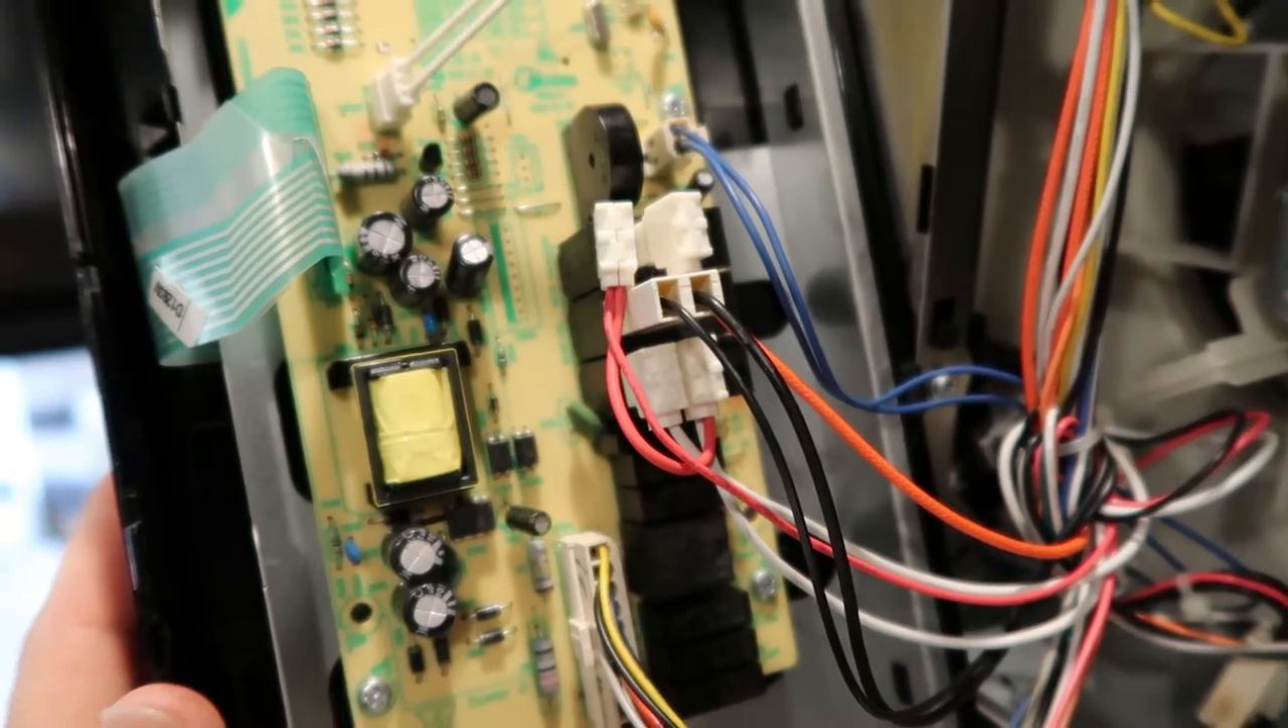So you can see we've got some plugs and some wiring that we need to unplug to get our switch panel, our control panel off.